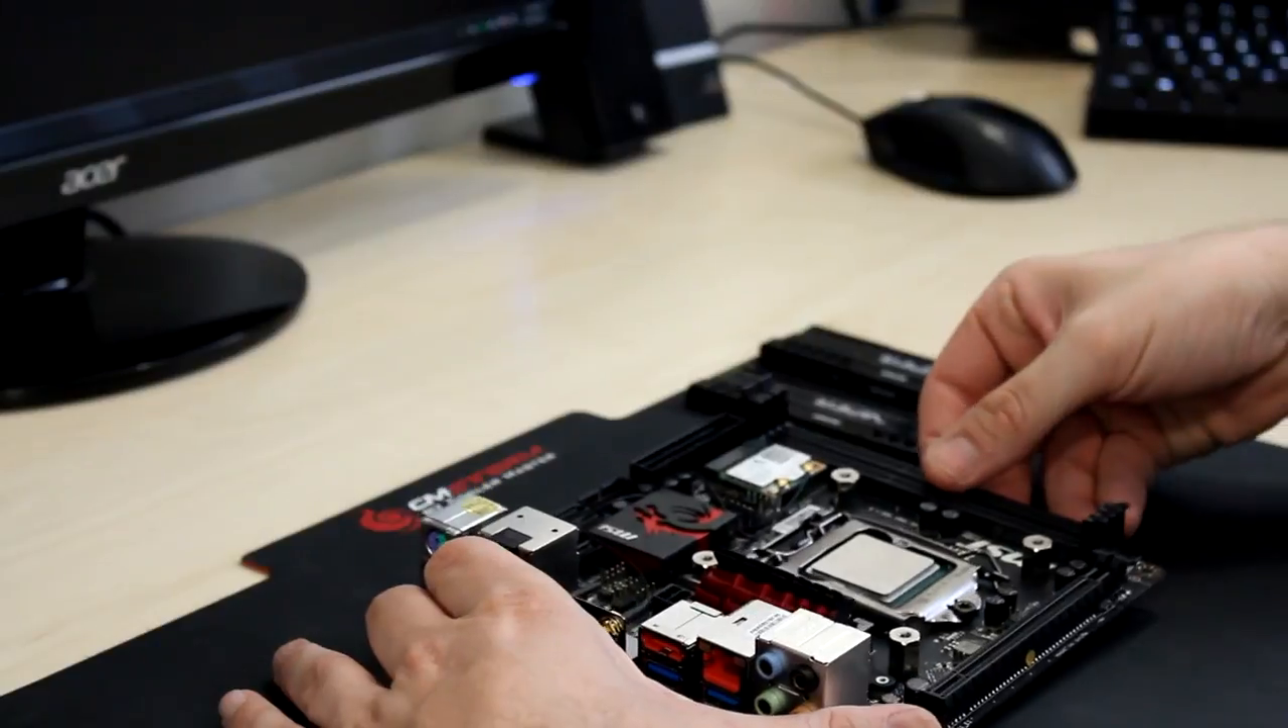Now, with Intel, we're going to take the little arm, we're going to force it down, push it underneath the little tab, and now your Intel CPU is installed.